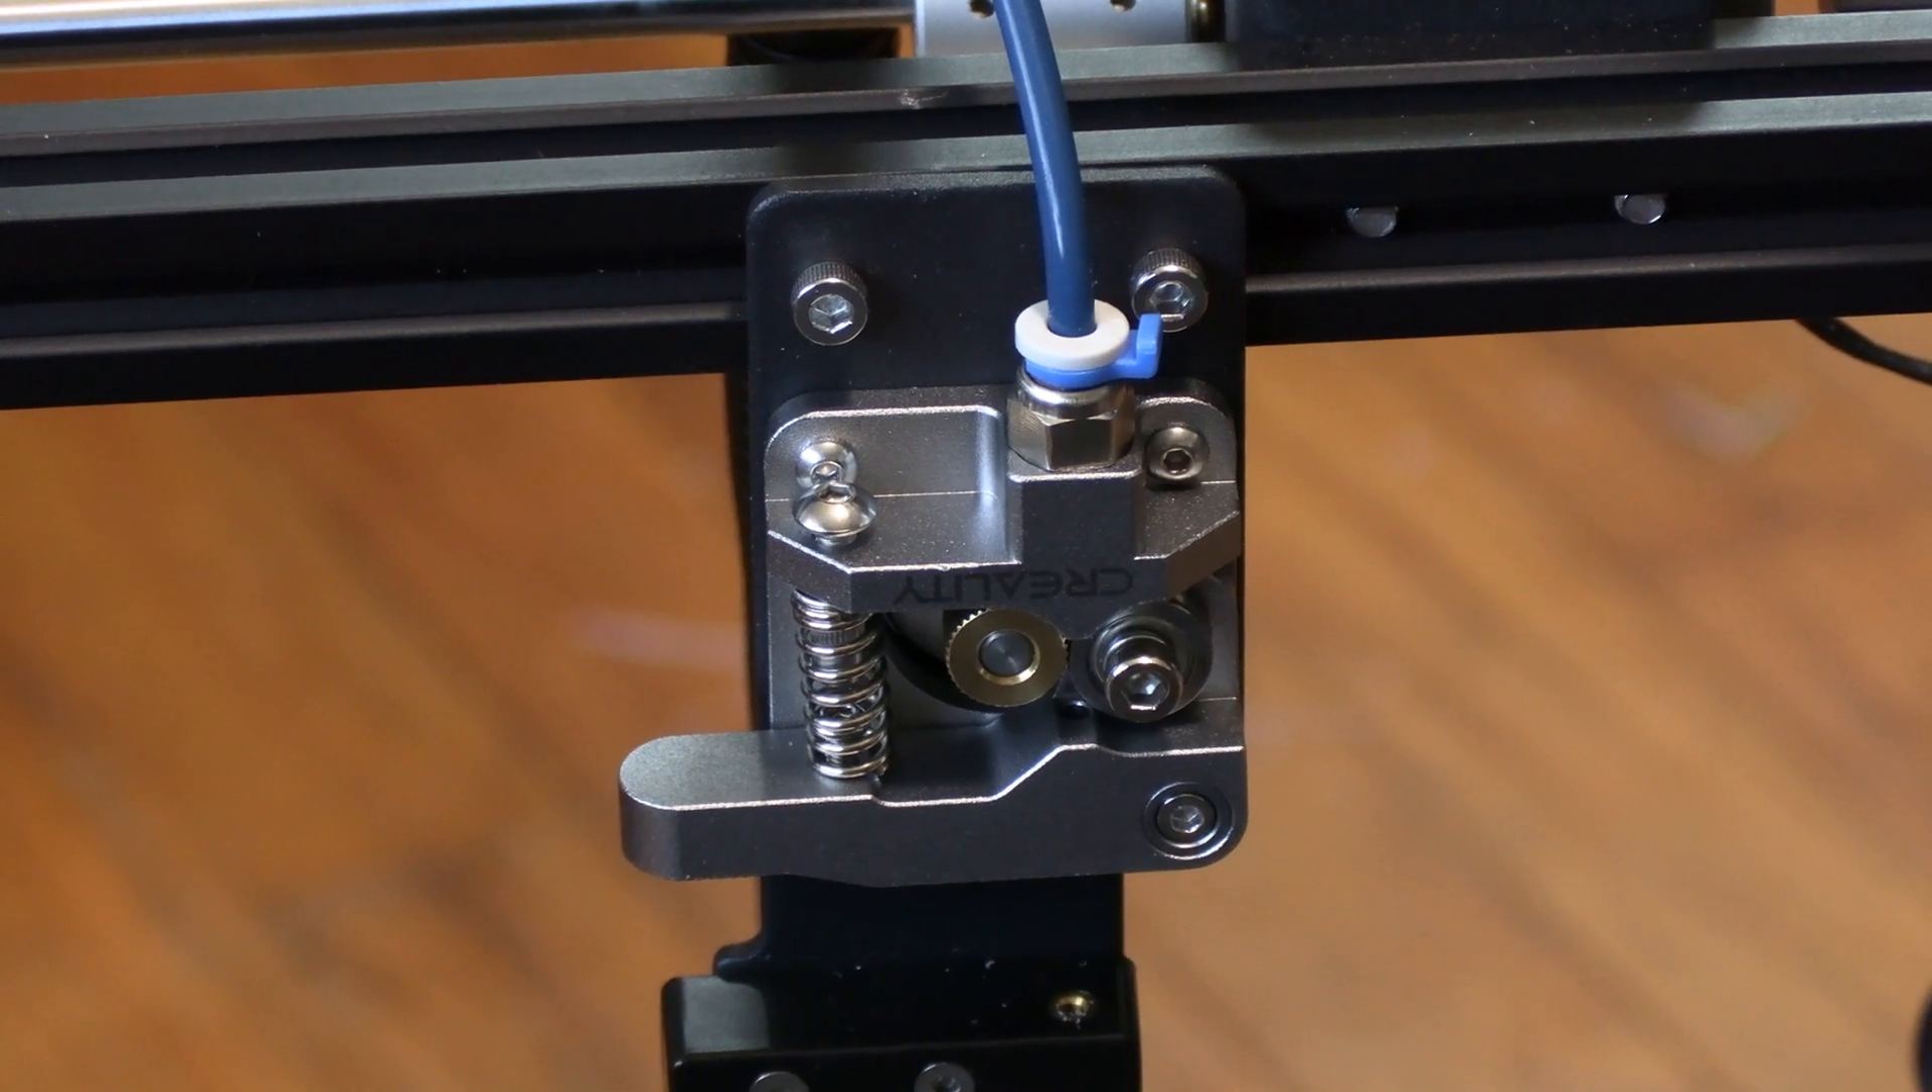You've installed the all metal Creality extruder and the blue Capricorn PTFE tube.